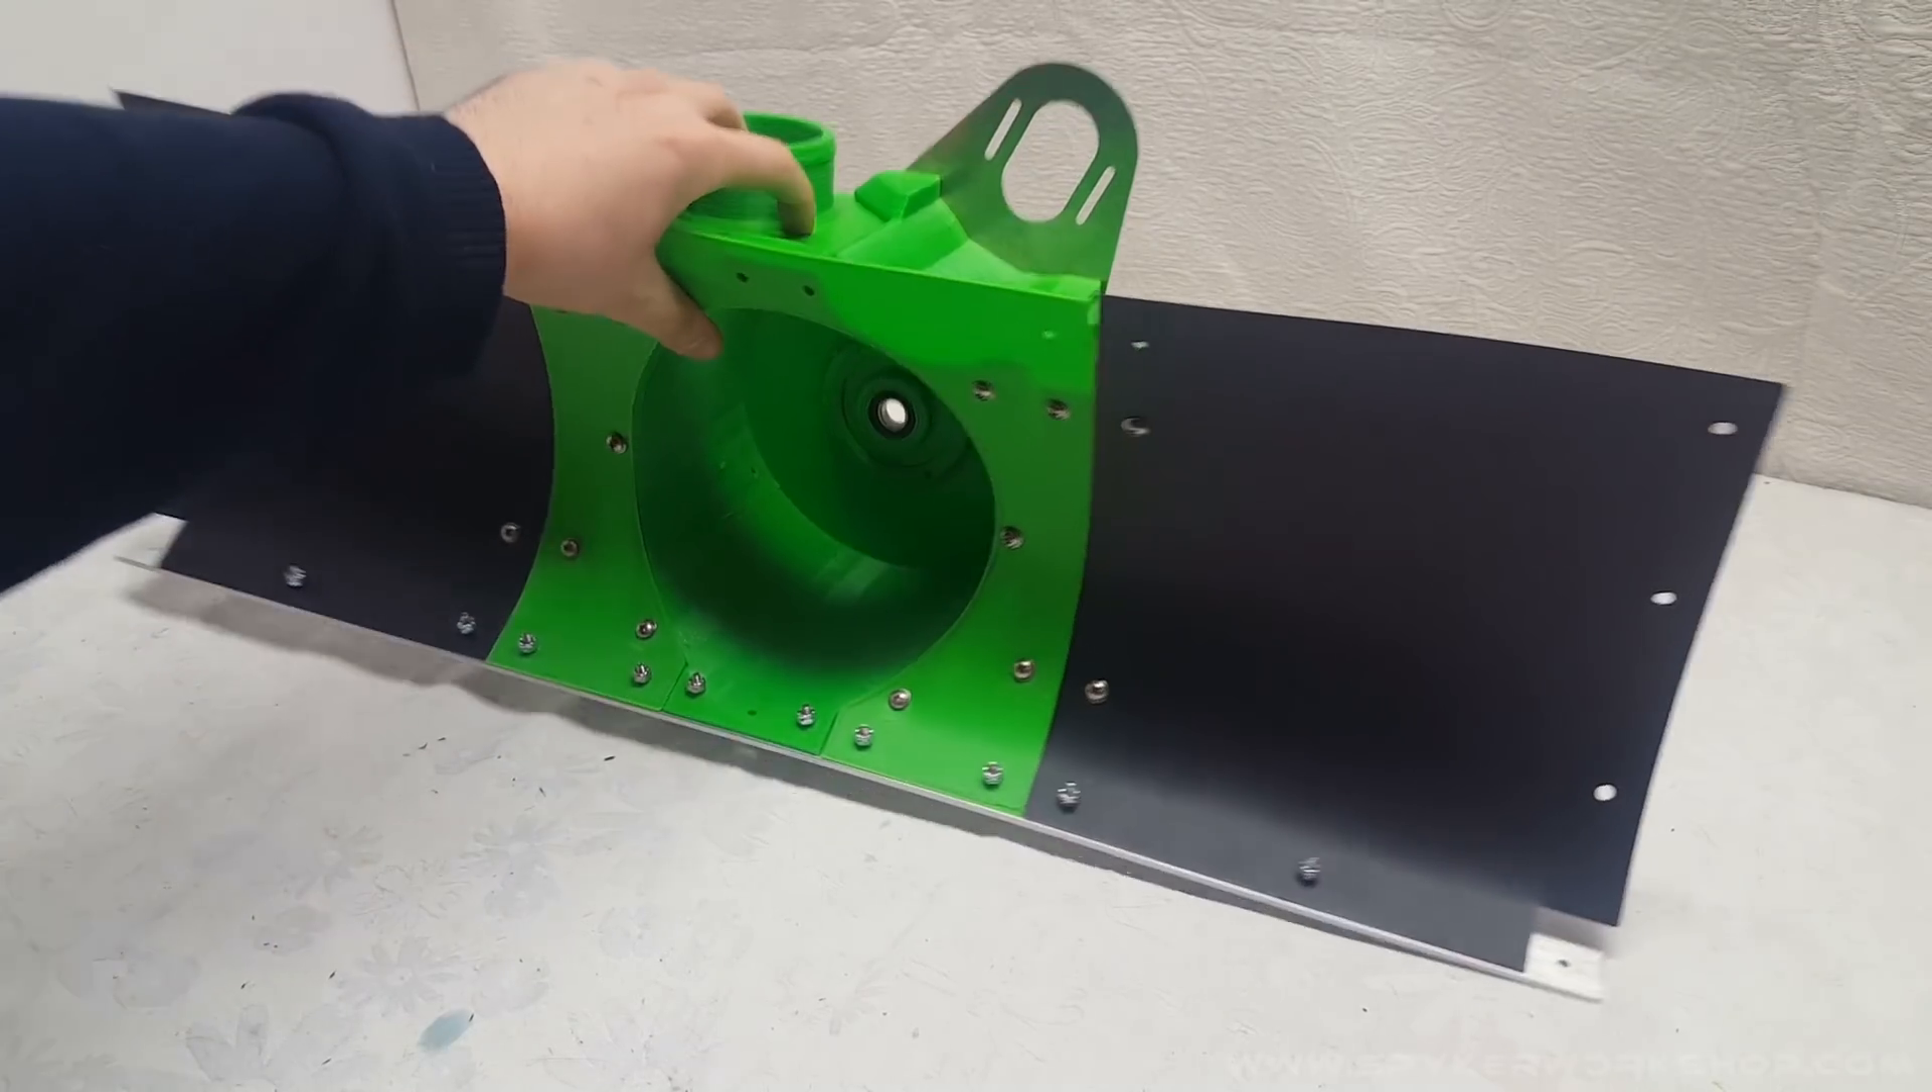And here I have the scraper blade connected.